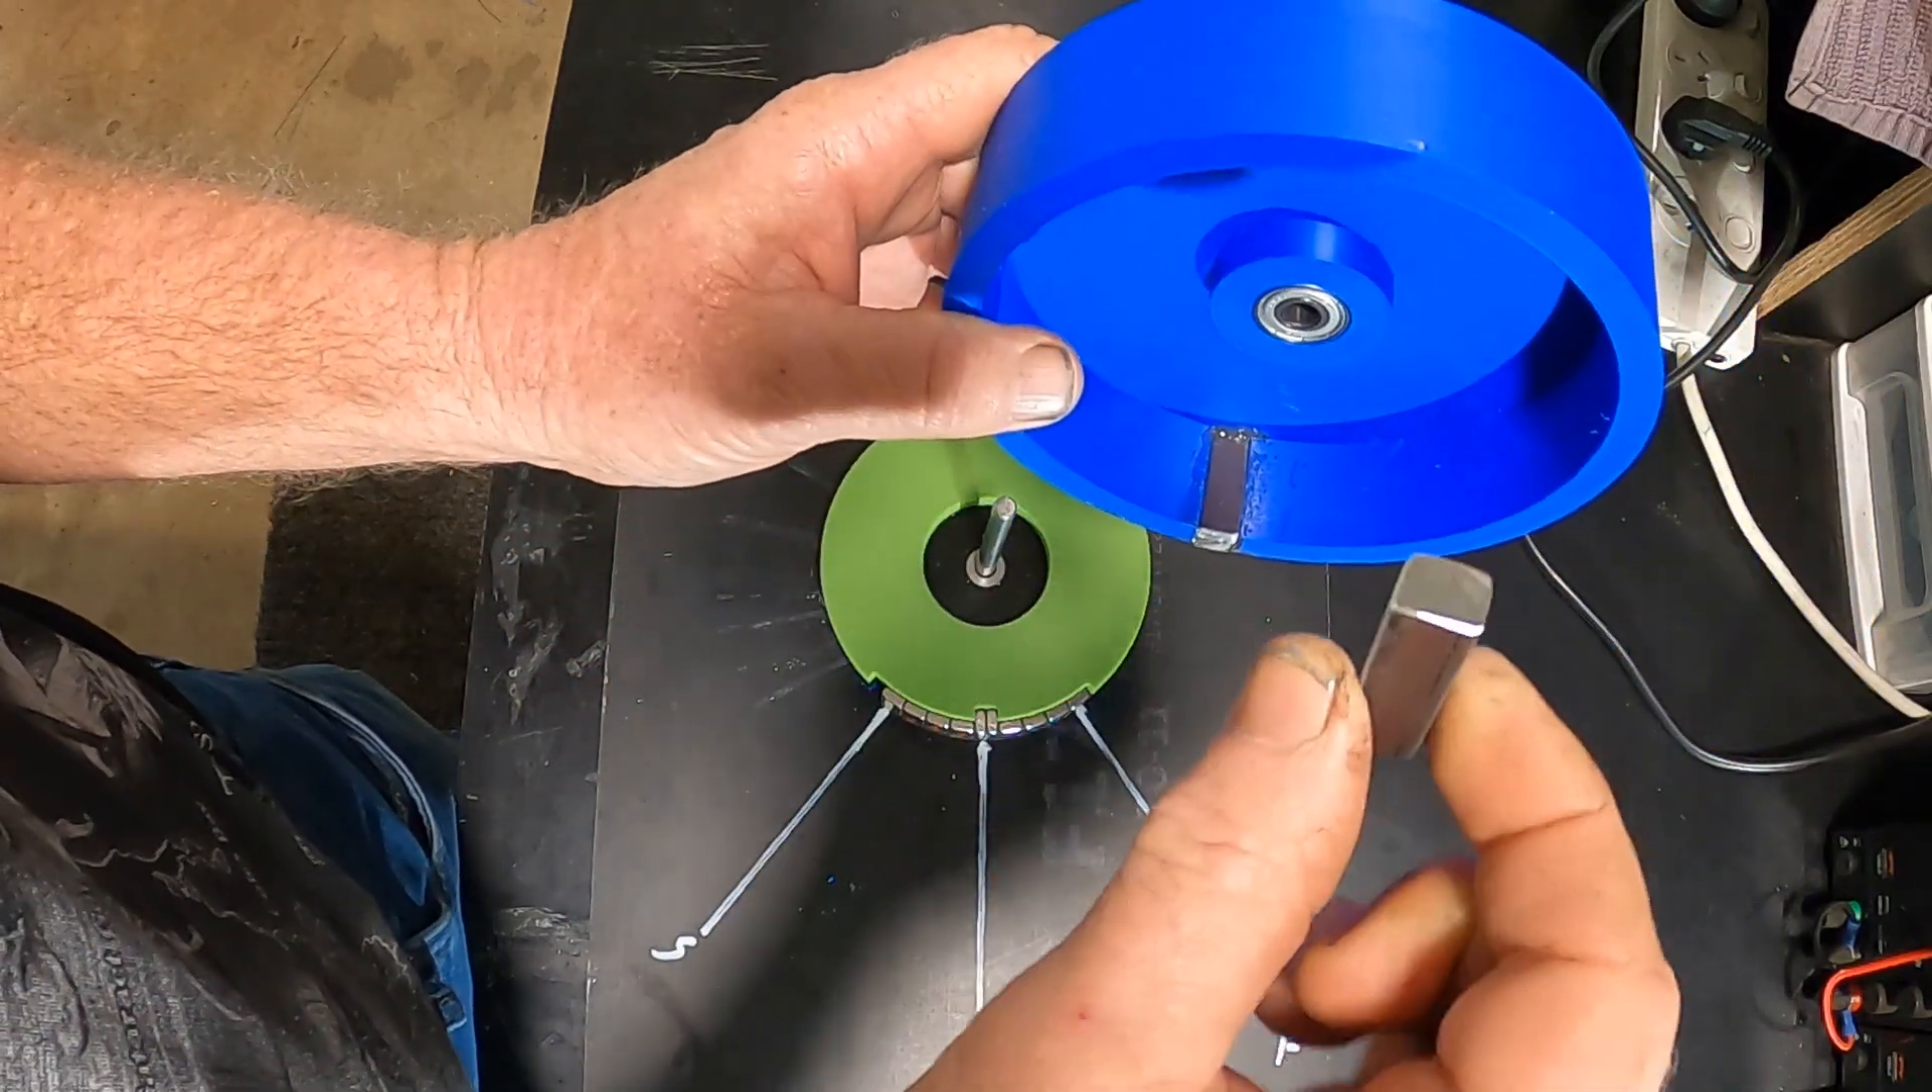I've glued one of these 10 by 10 steel blocks in the rotor as you can see here.